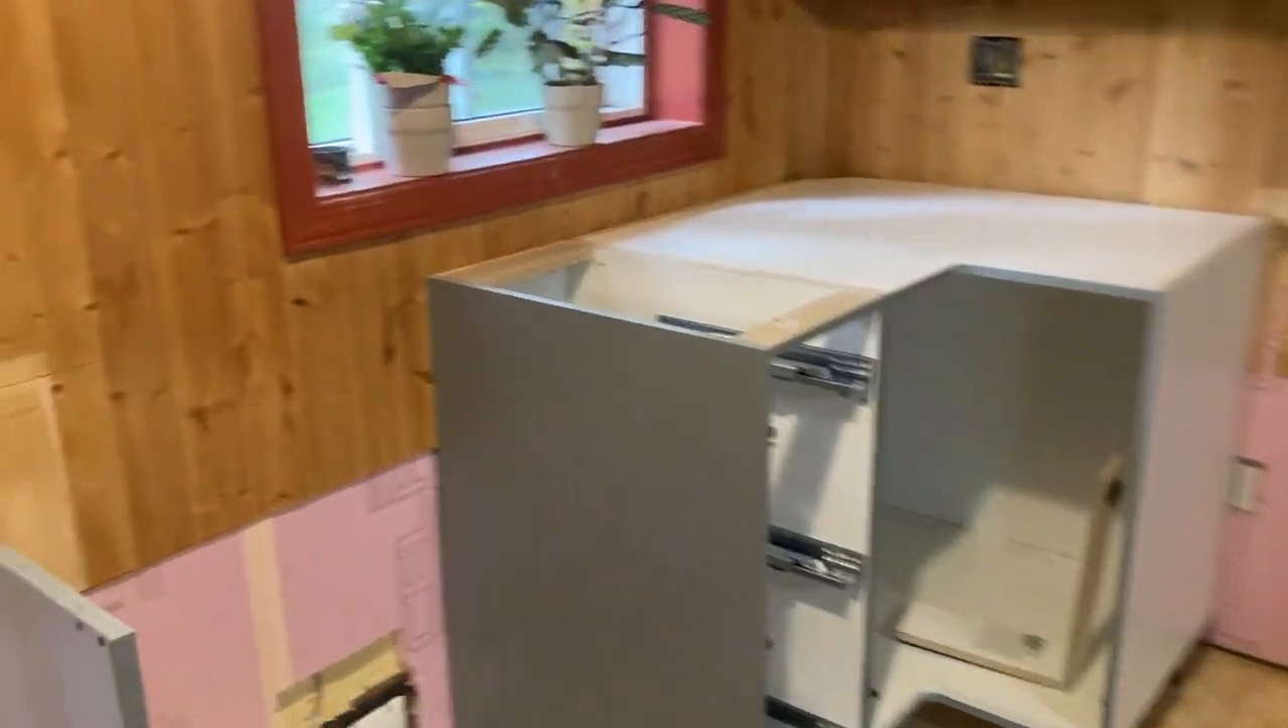So today, the cabinets went in. Dean, our amazing installer, came and made this work.